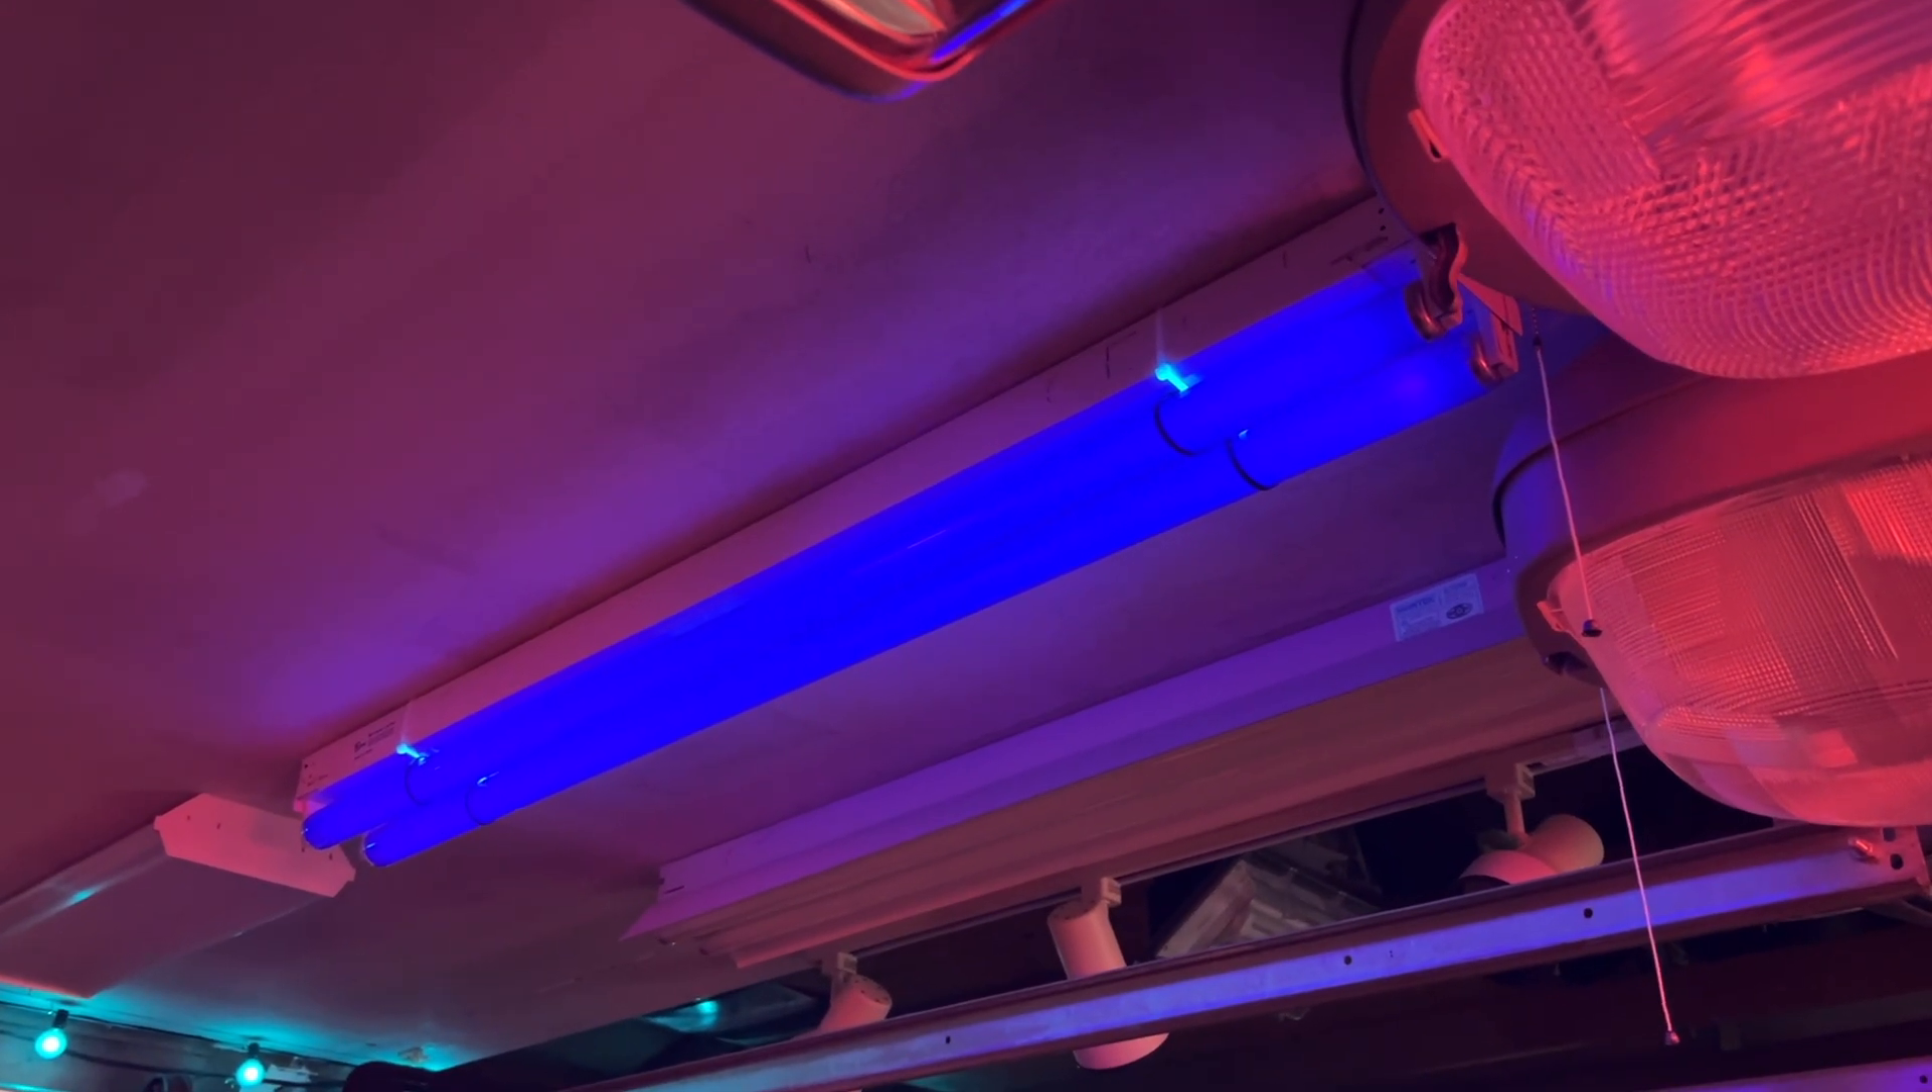Well, there's enough space here for this fixture. So I put it back up with black light tubes in it.